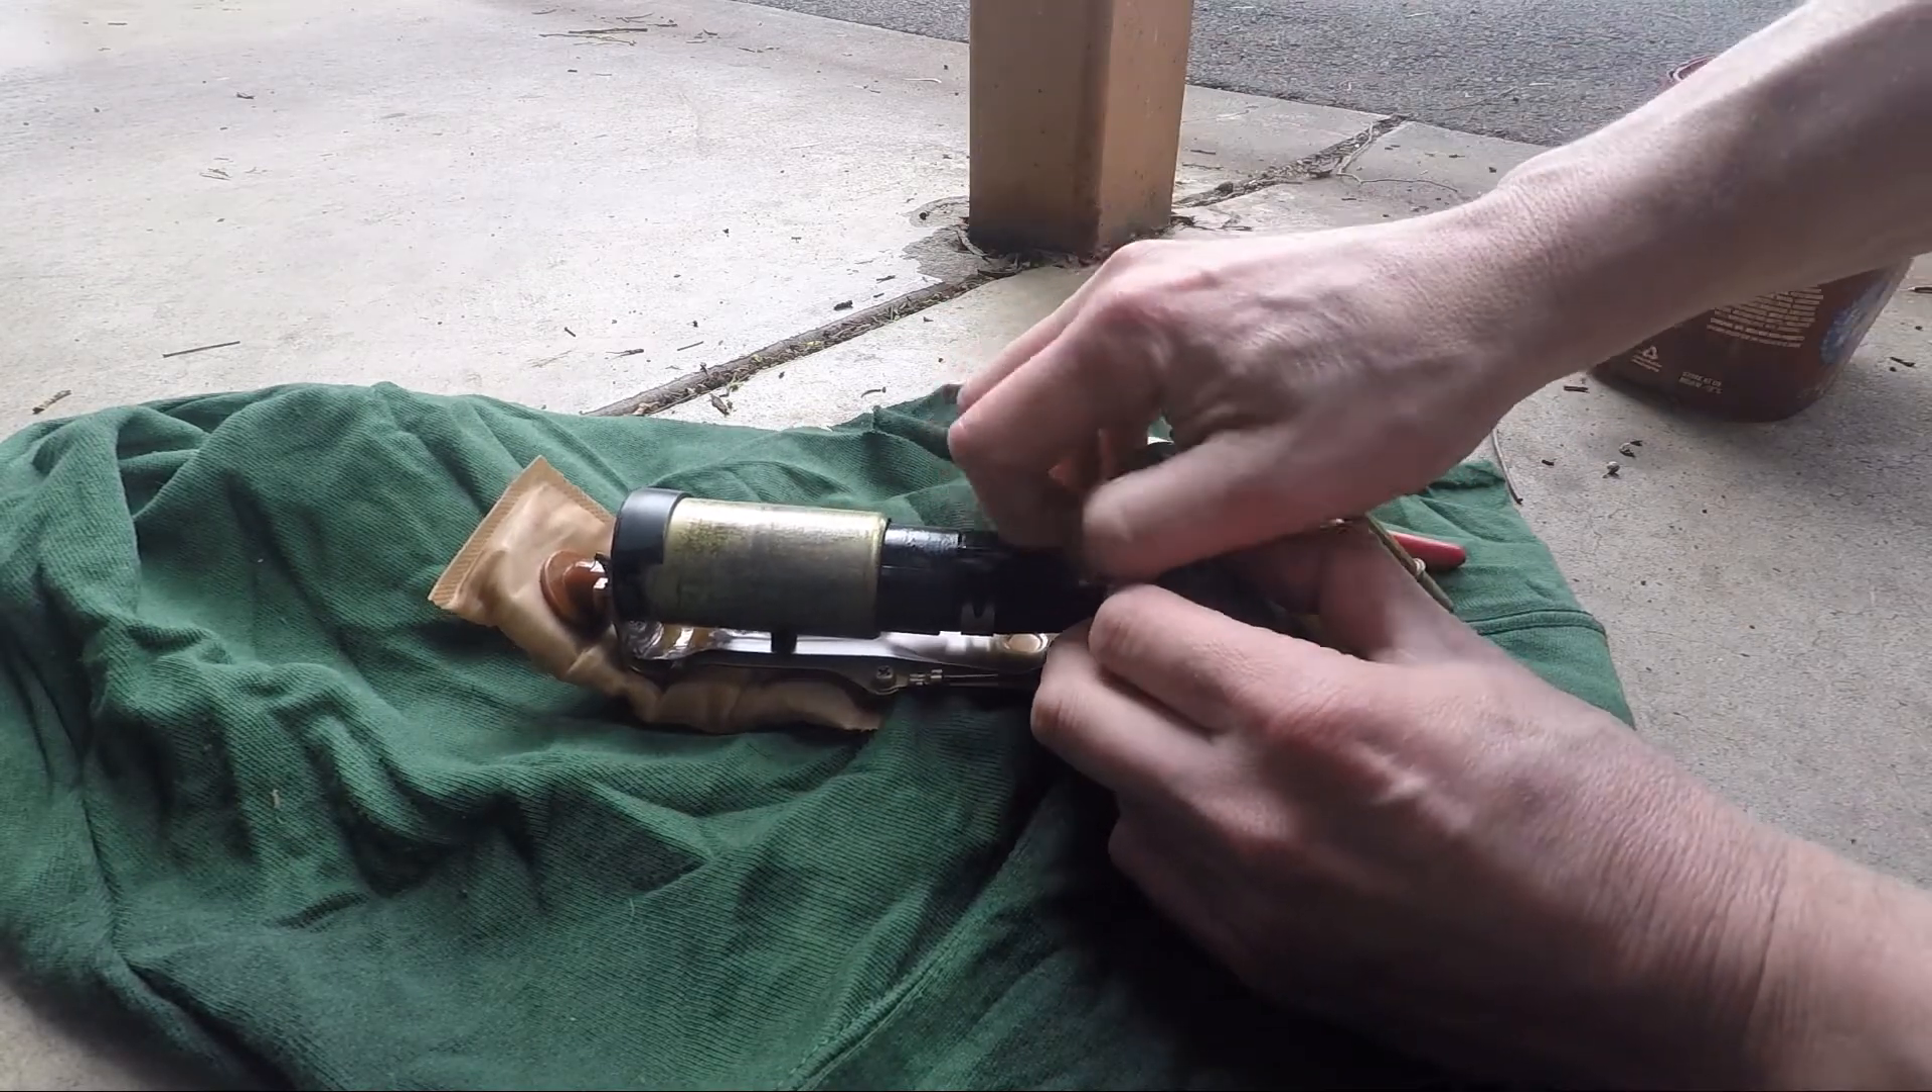So I've got the fuel pump out now.